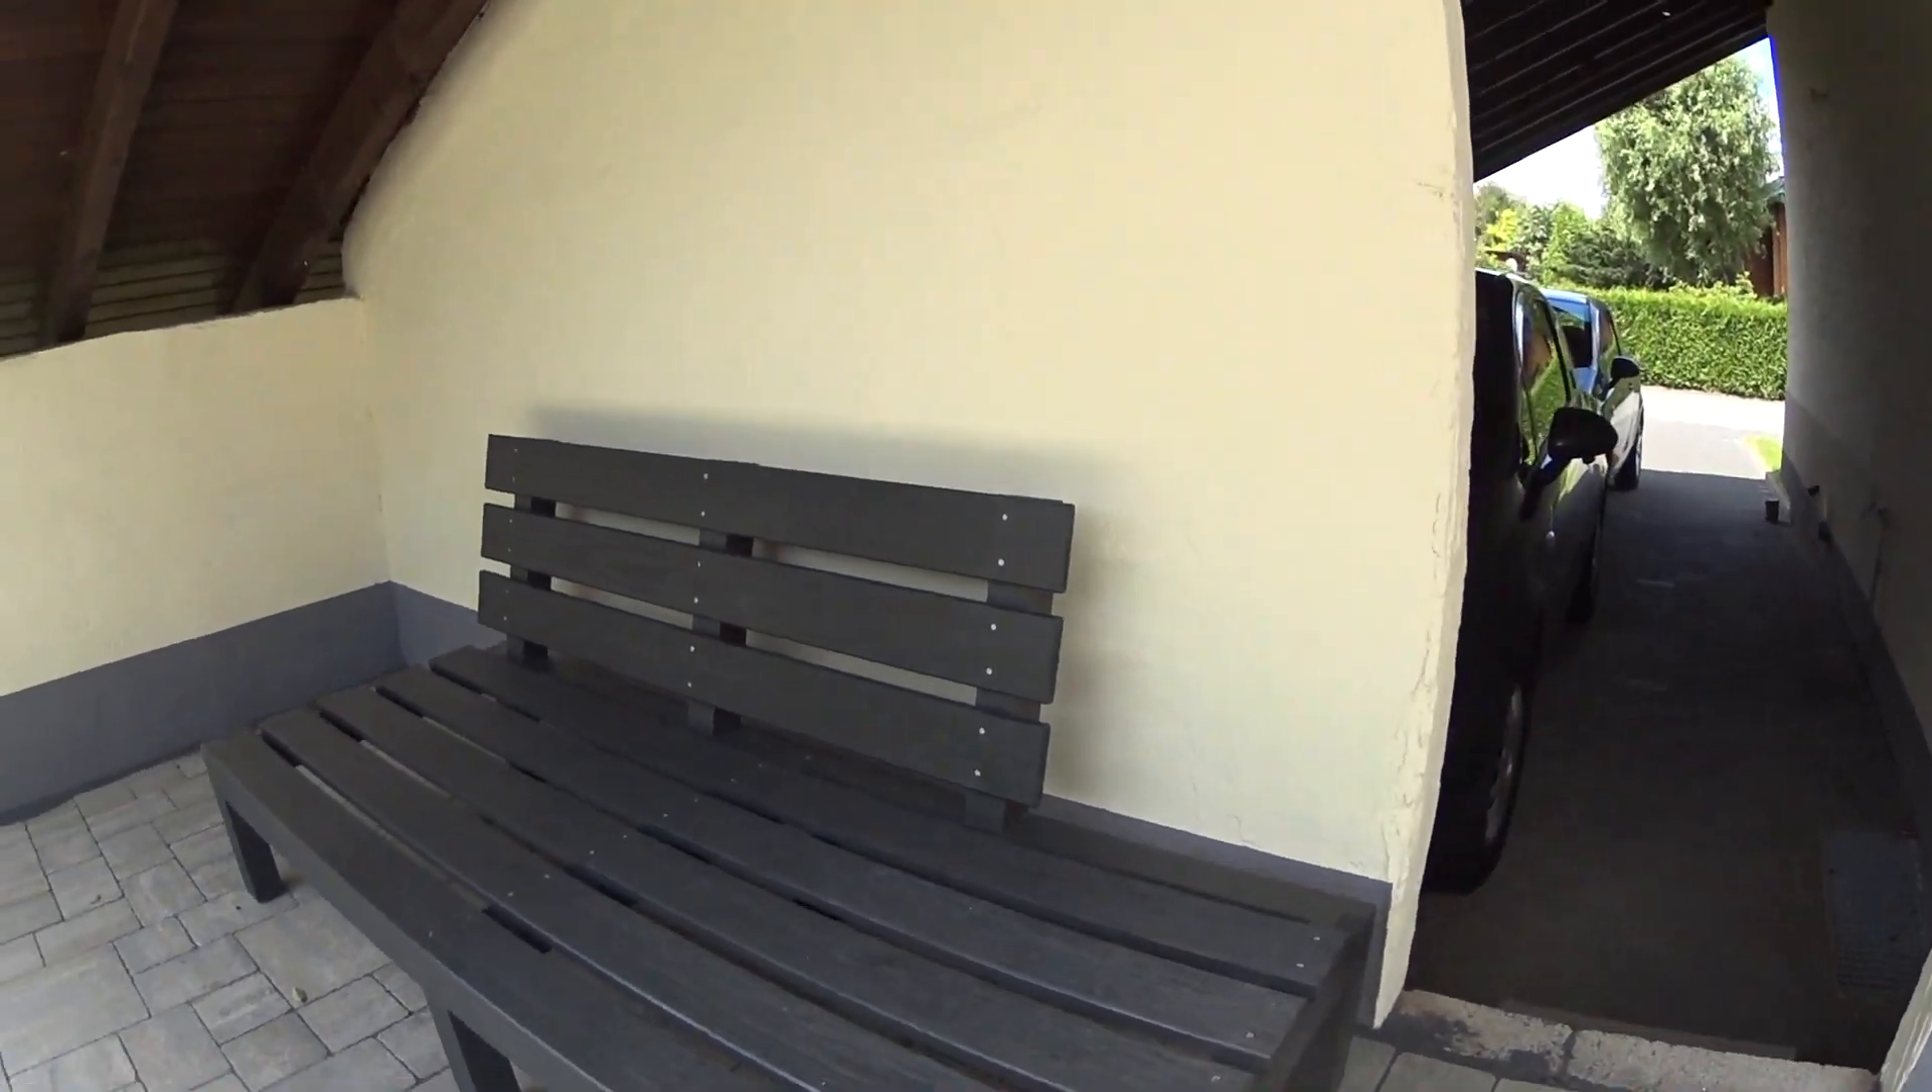So, erste Lehne angeschraubt. Sieht ja schon ganz passabel aus.